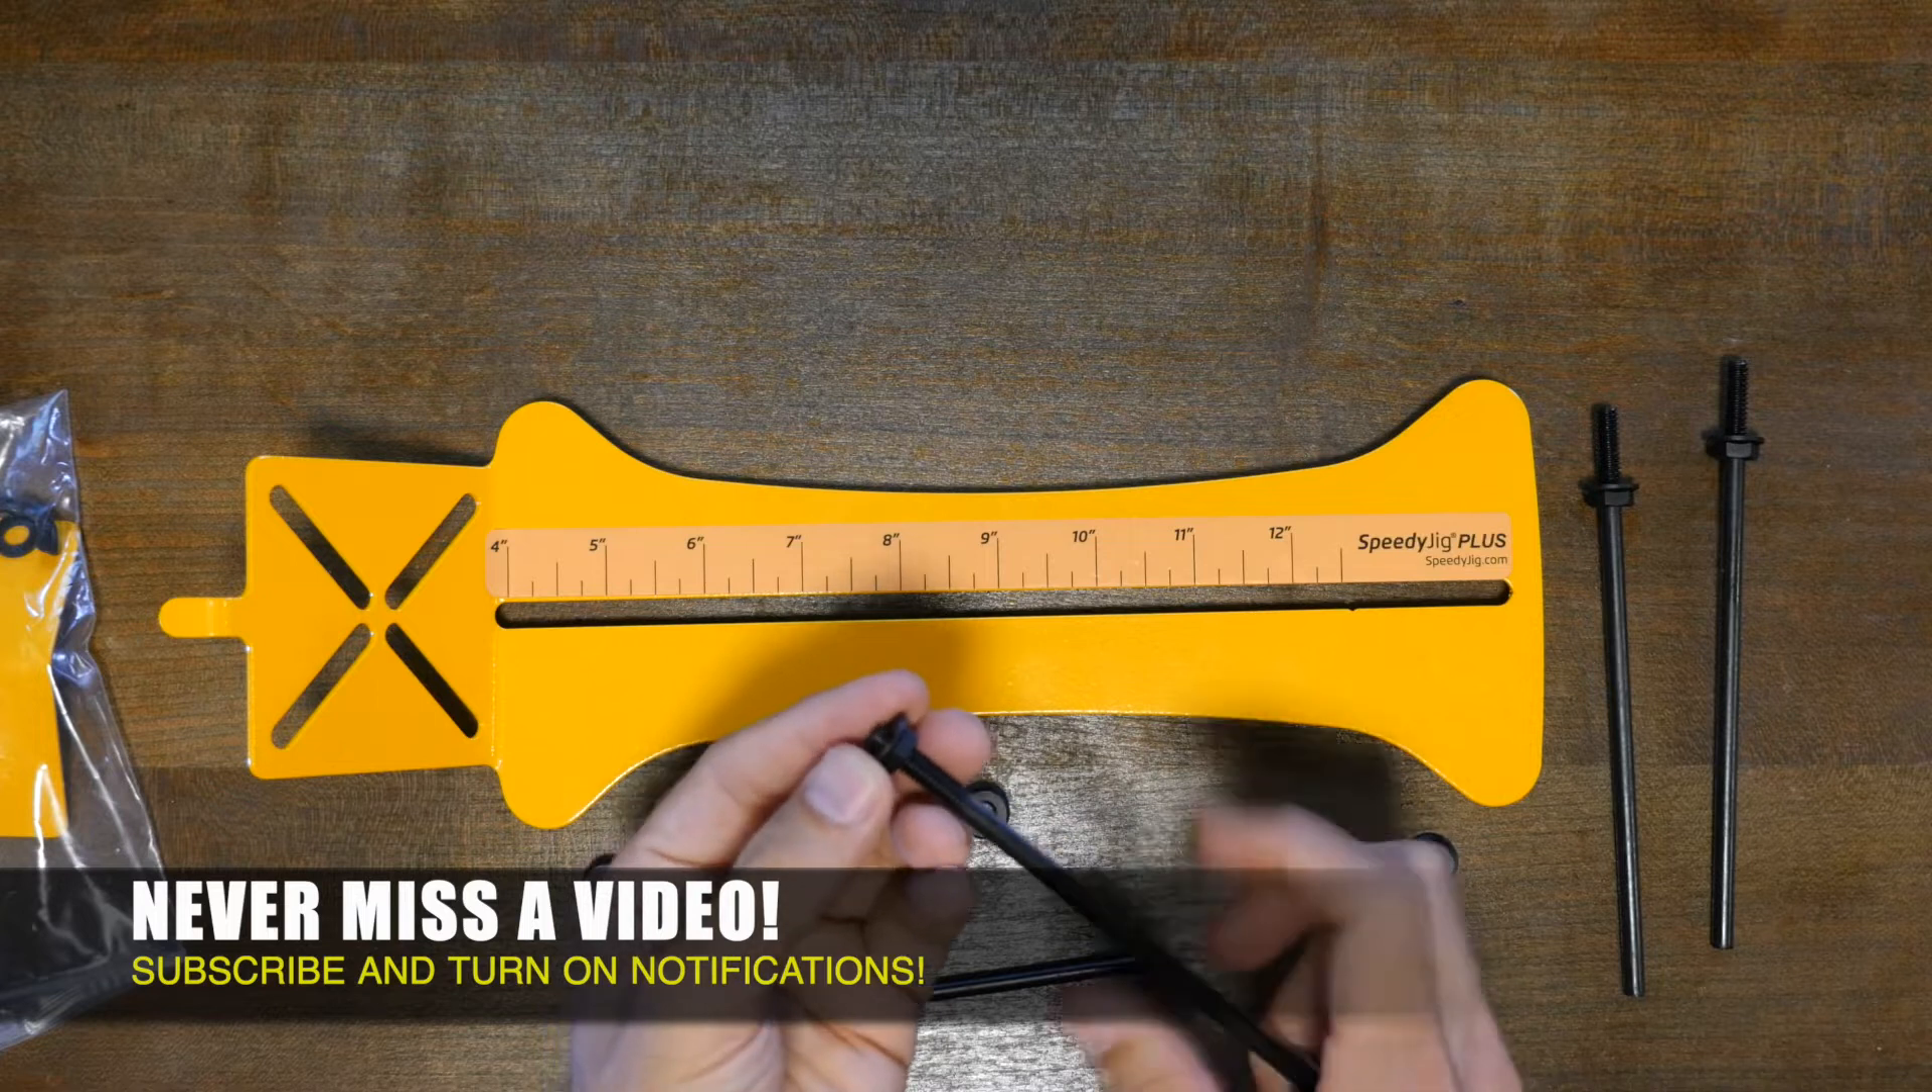I threaded the hex nuts onto the rods first because they go on the top side of the jig.